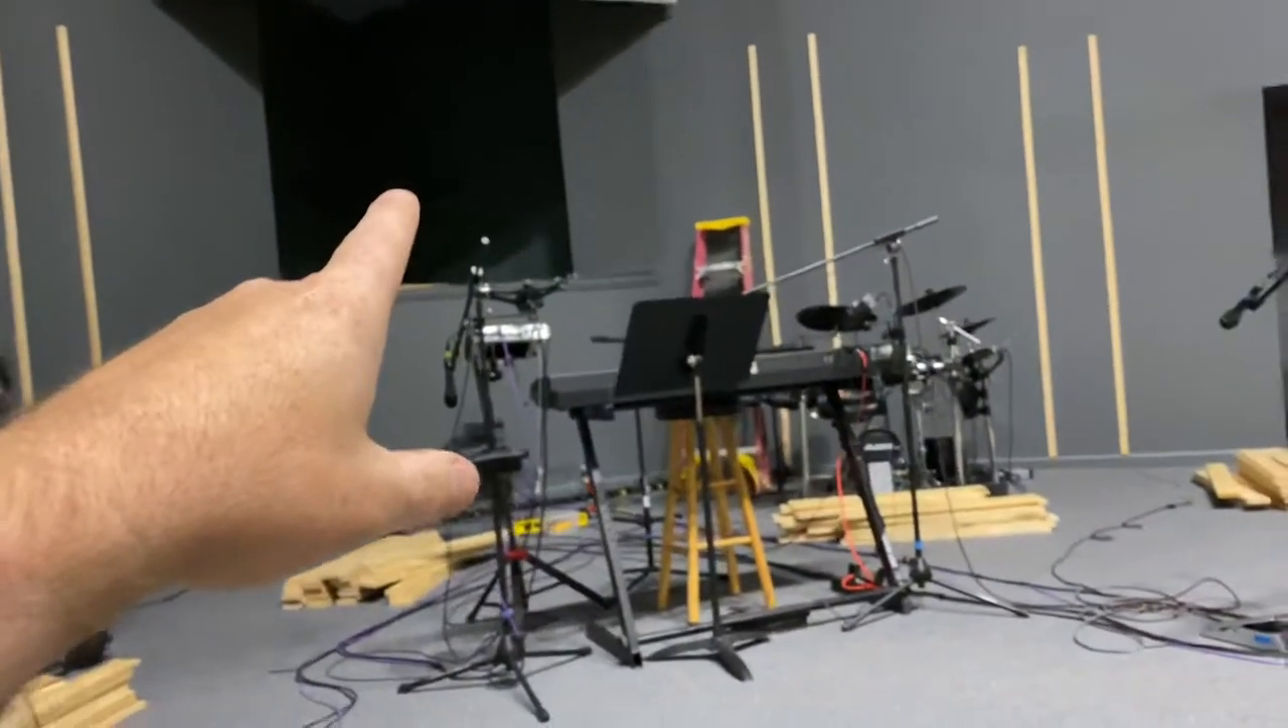All right so we've got our one by two strips put up and those are kind of like serving as our studs.